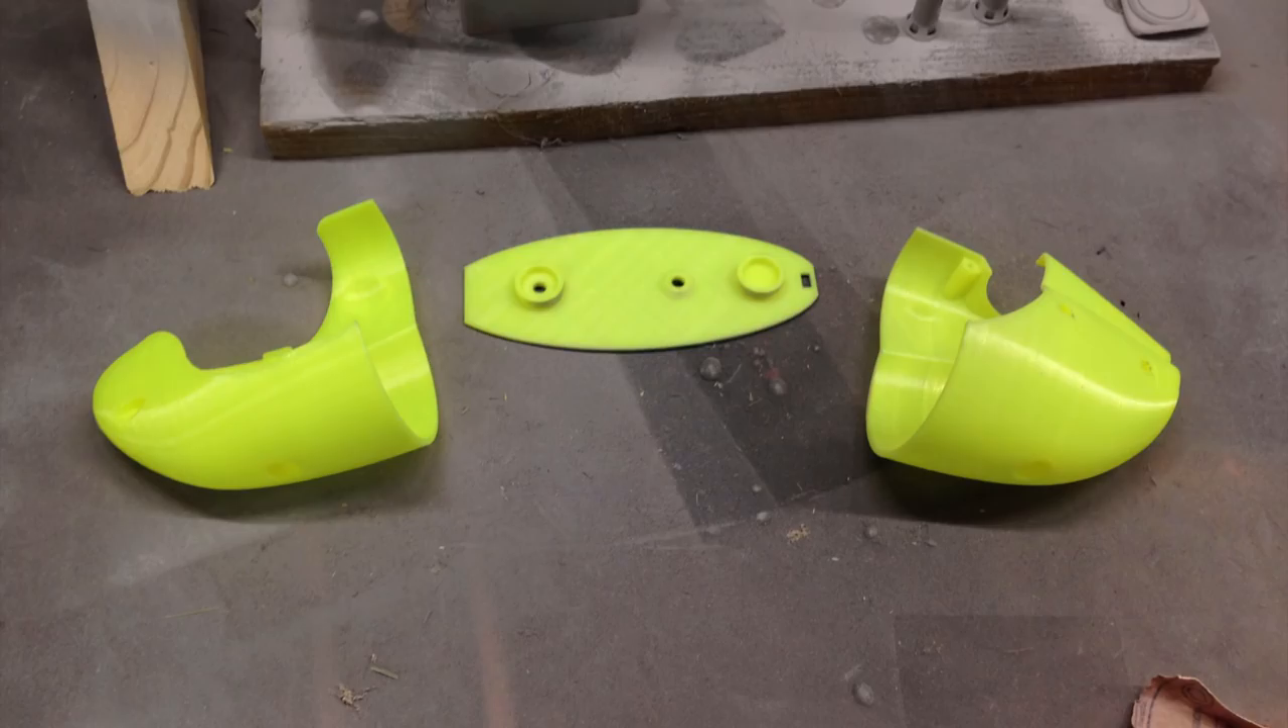The main hull is actually still in two pieces, they've only been held together by friction fit cylinders and tubes on the bottom of the floor and inside the hull.